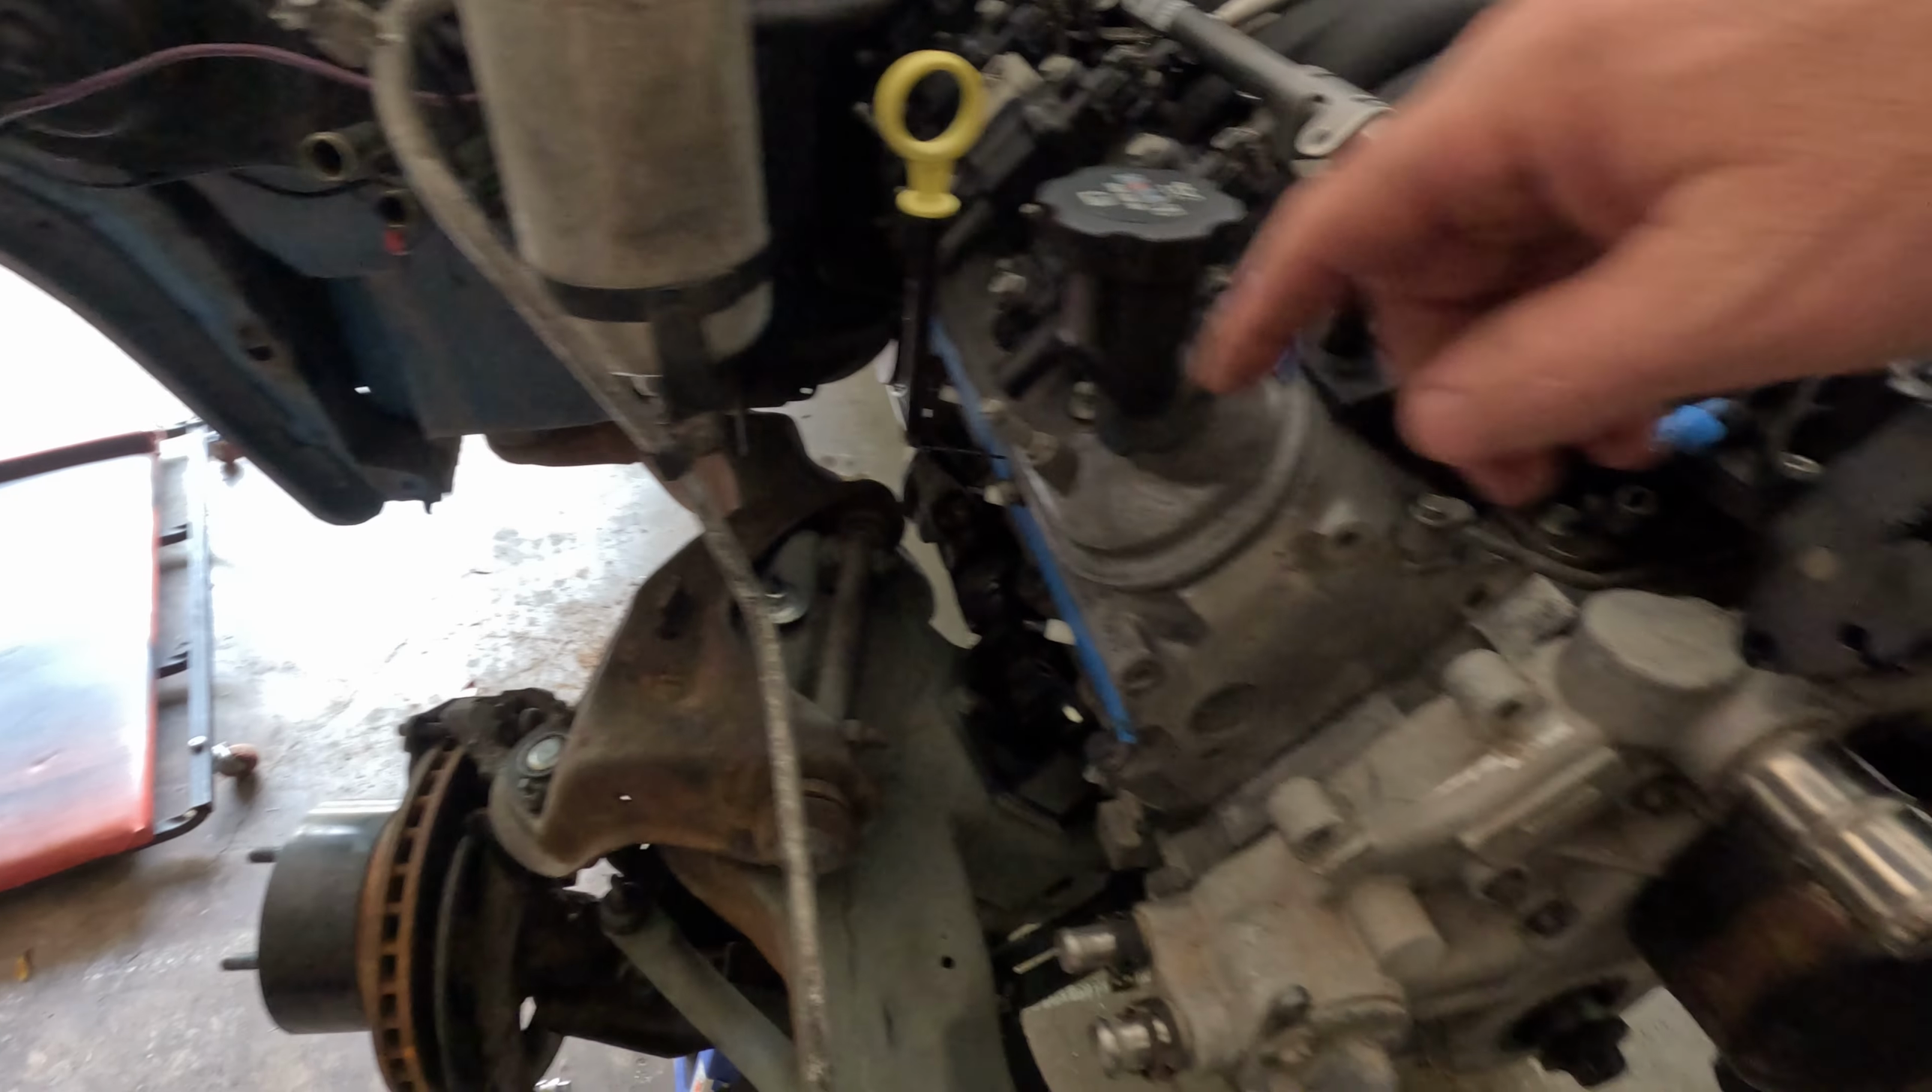I finally got the oil dipstick put in.